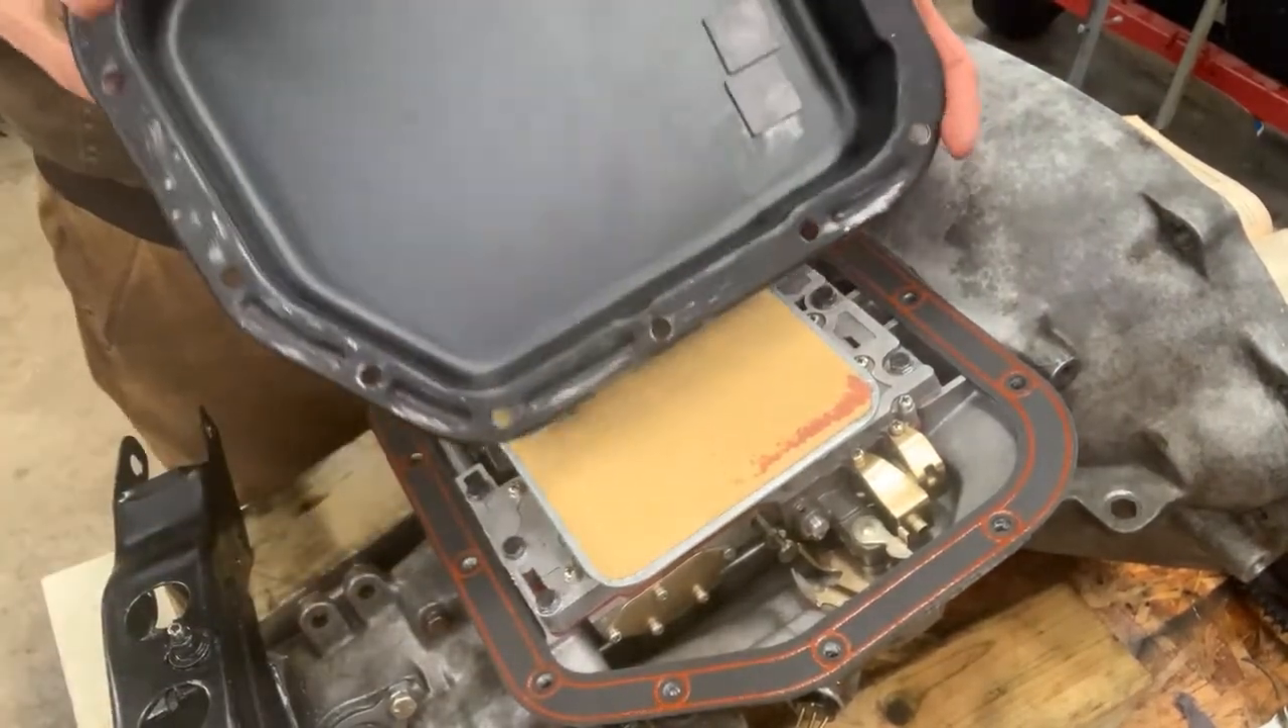So, you can see, filter's installed.